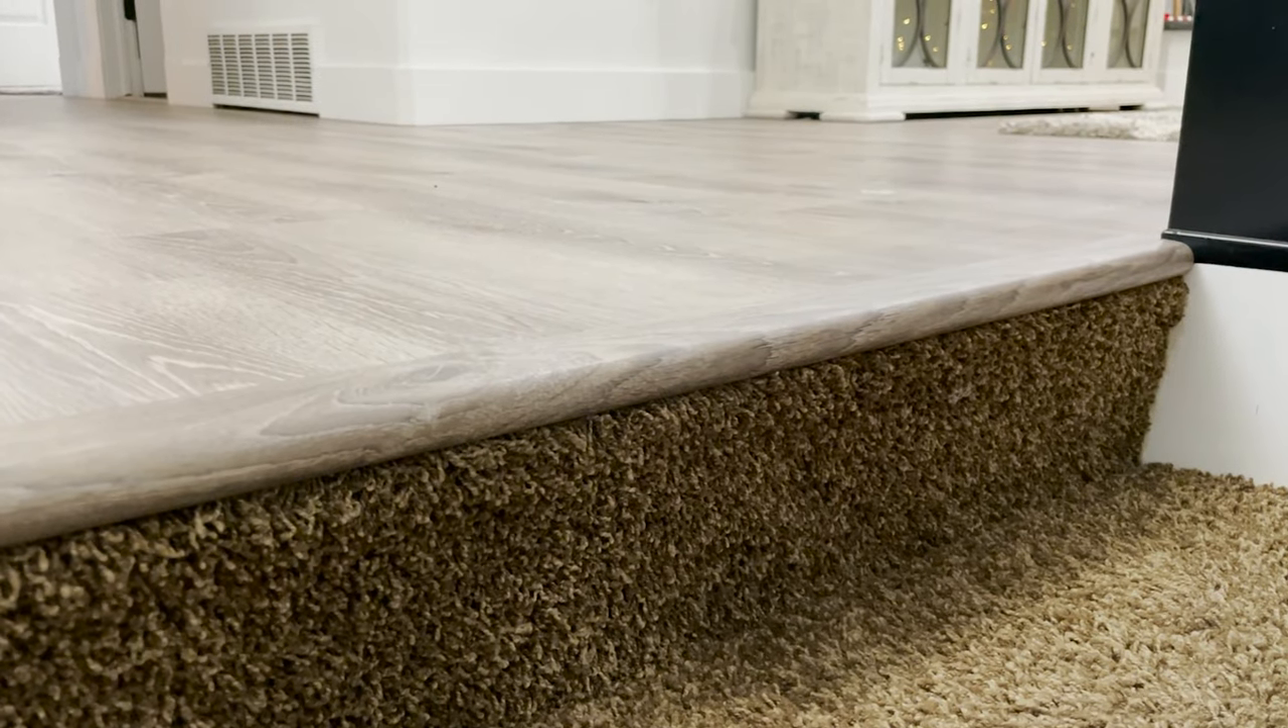The next day I pulled off the tape, and now I have a stair nose for my stairs.